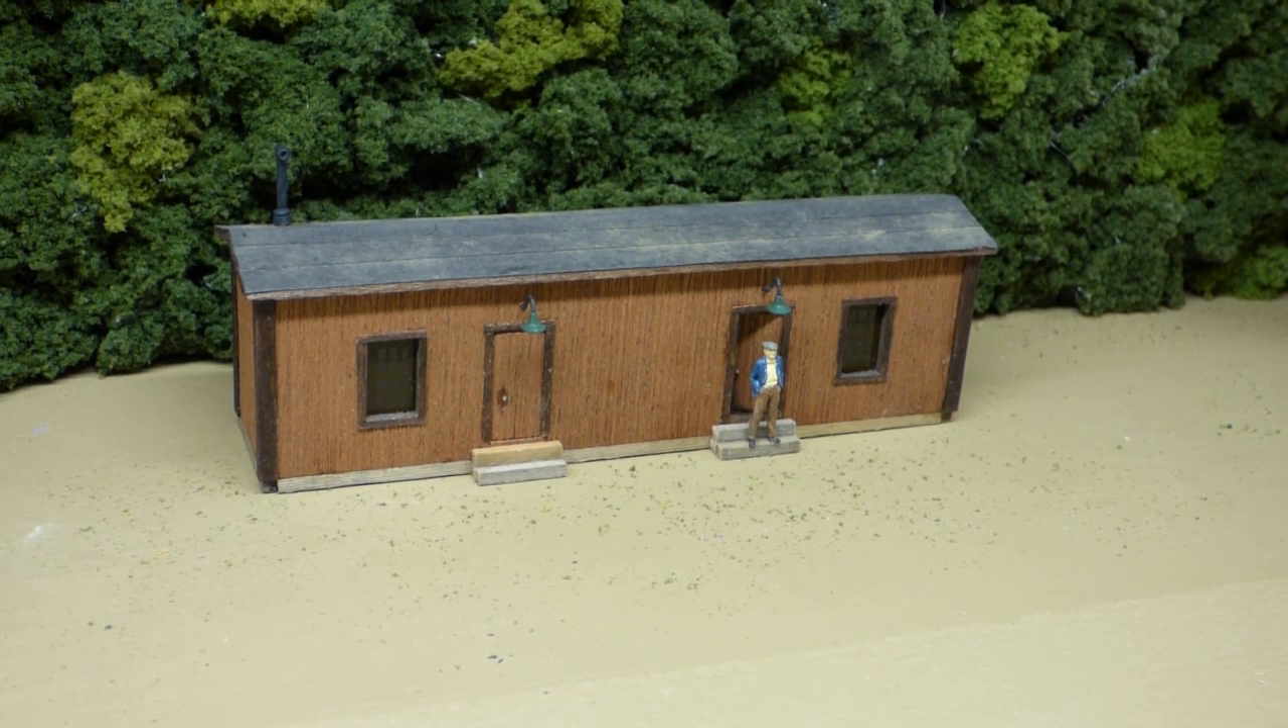Other than that, the only thing I added was the gentleman standing outside the door, and I put on a couple of lamps over the two doors.